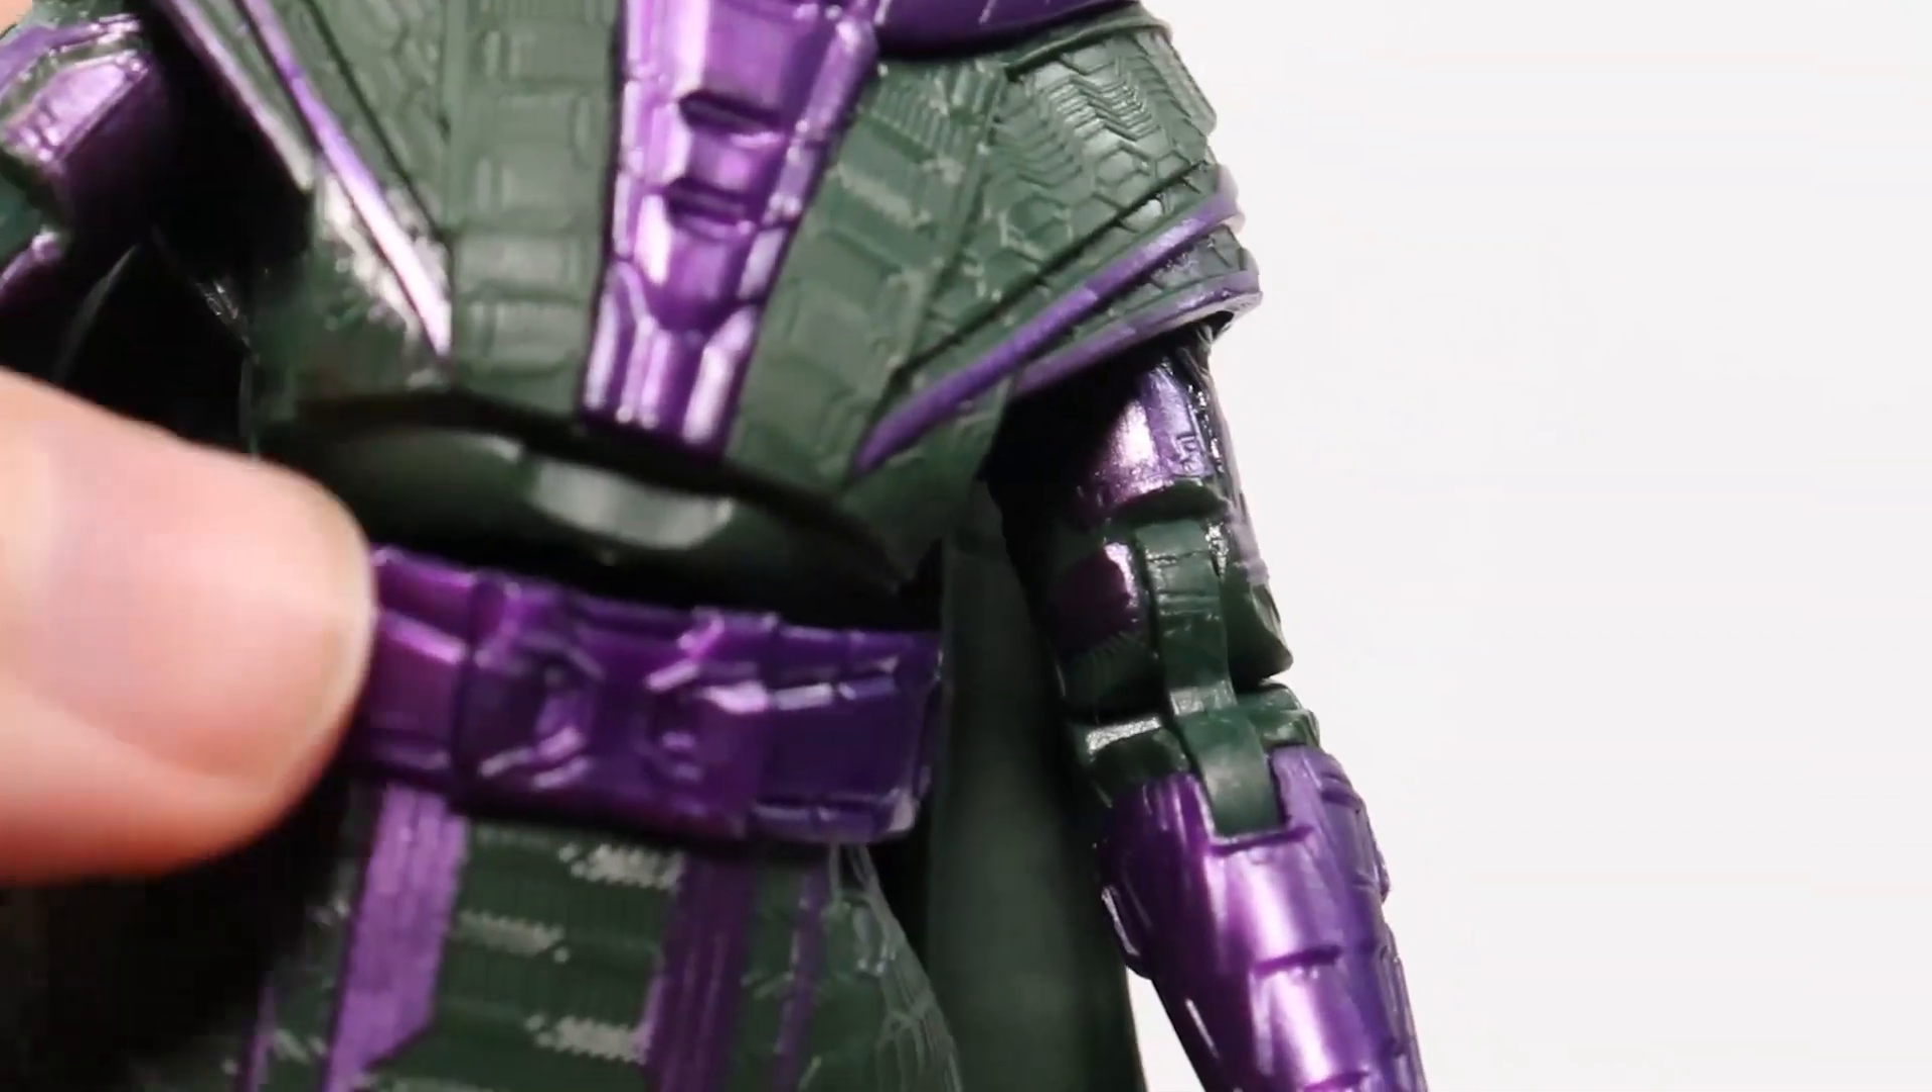My biggest complaint is right here at the ab crunch. There's a big gap there.